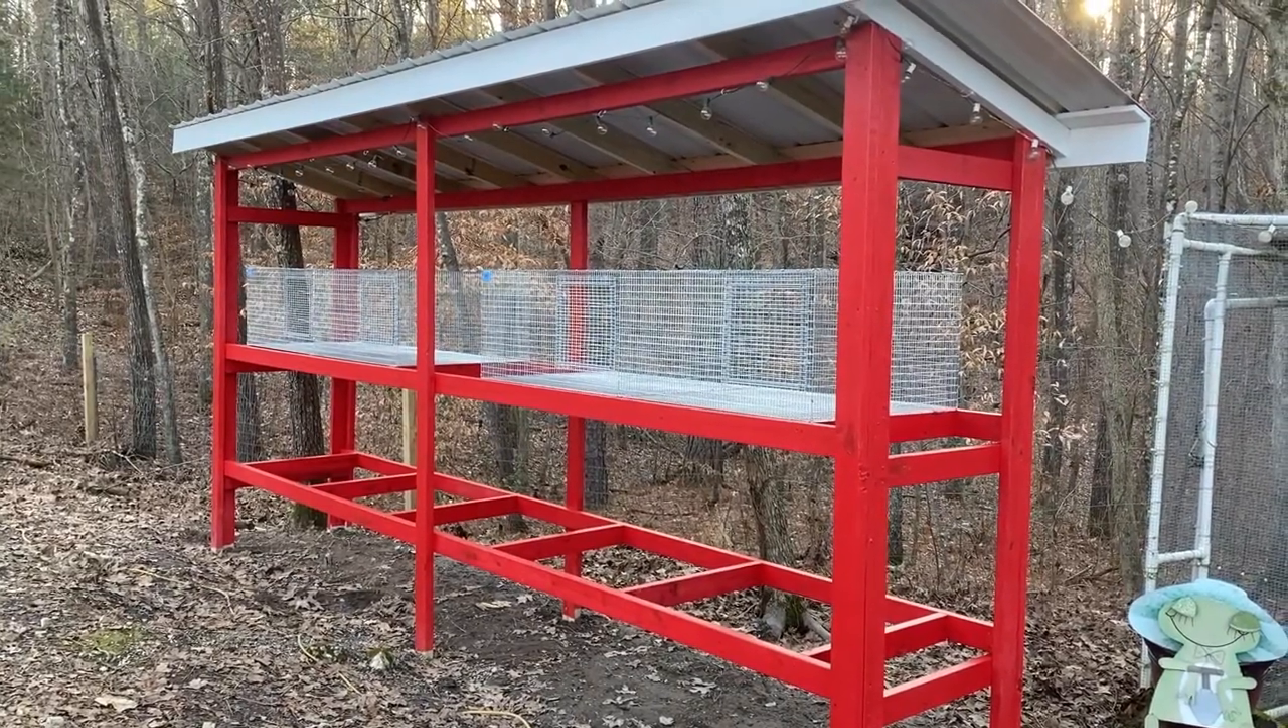So here we have our first four cages all set up inside of our hutch.